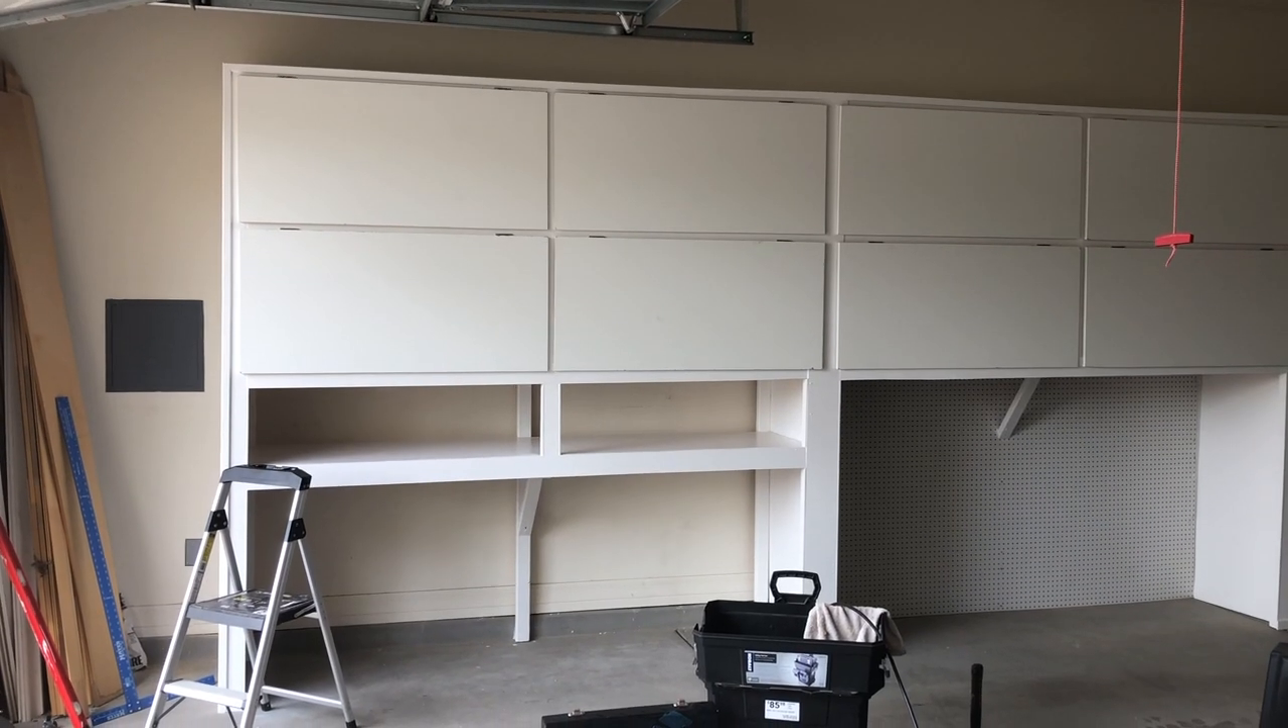So the doors have been attached.